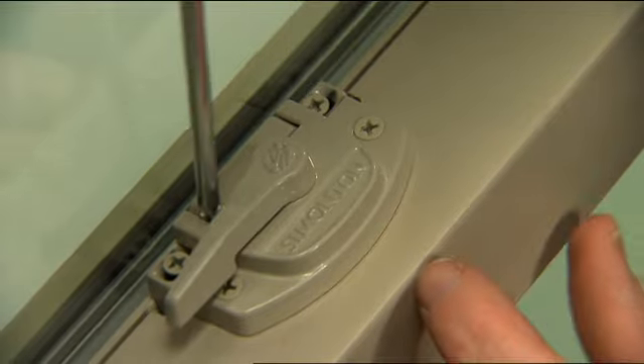With the locks in place and latched in I'm going to loosen up the keeper screws.